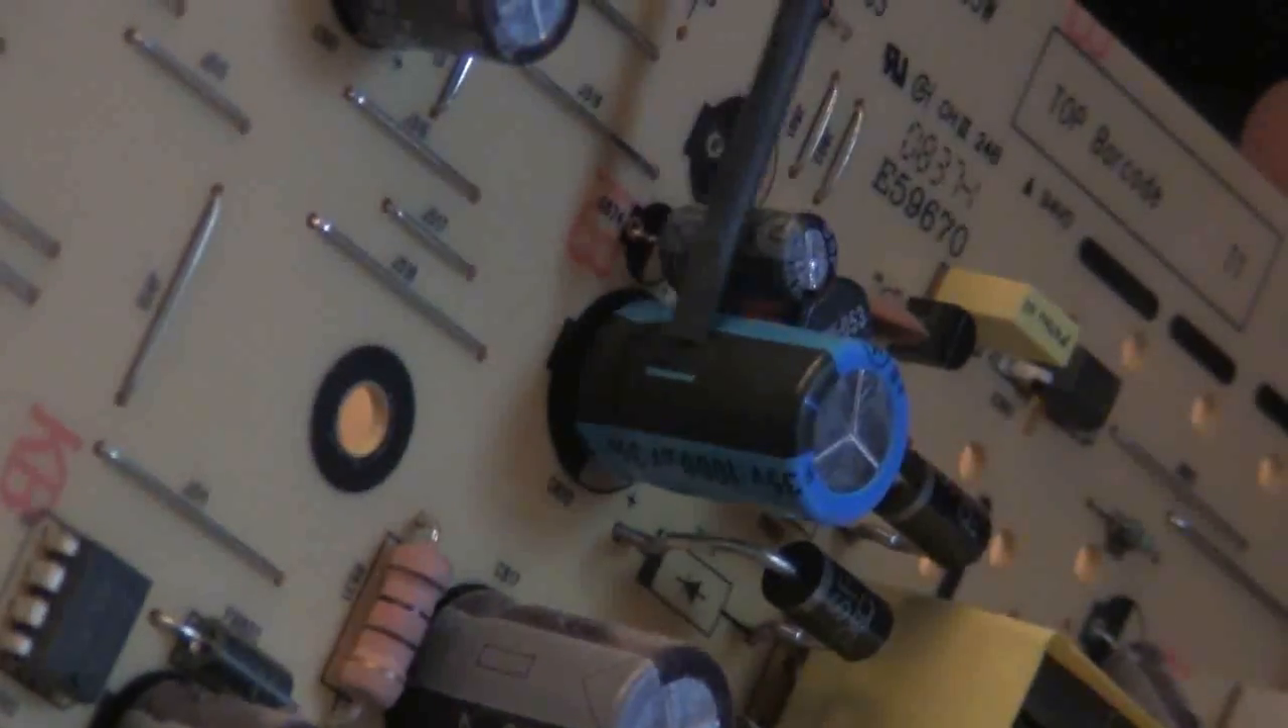Alright, so I've placed a new capacitor in the board, and very important, like I said before, to make sure that the marking here, which signifies the negative, is pointing towards the pointer on the board.